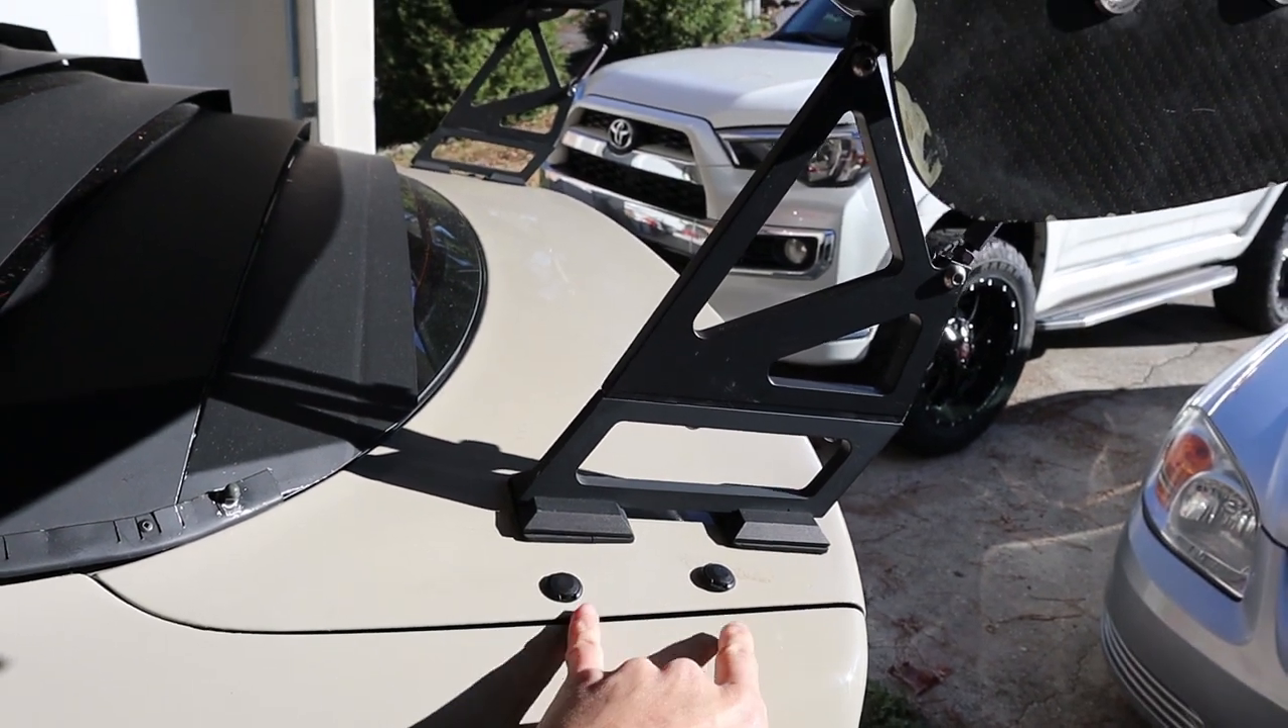So this APR, I think this is just the universal wing. That's why the holes don't line up with the stock type R holes or the A spec wing holes.